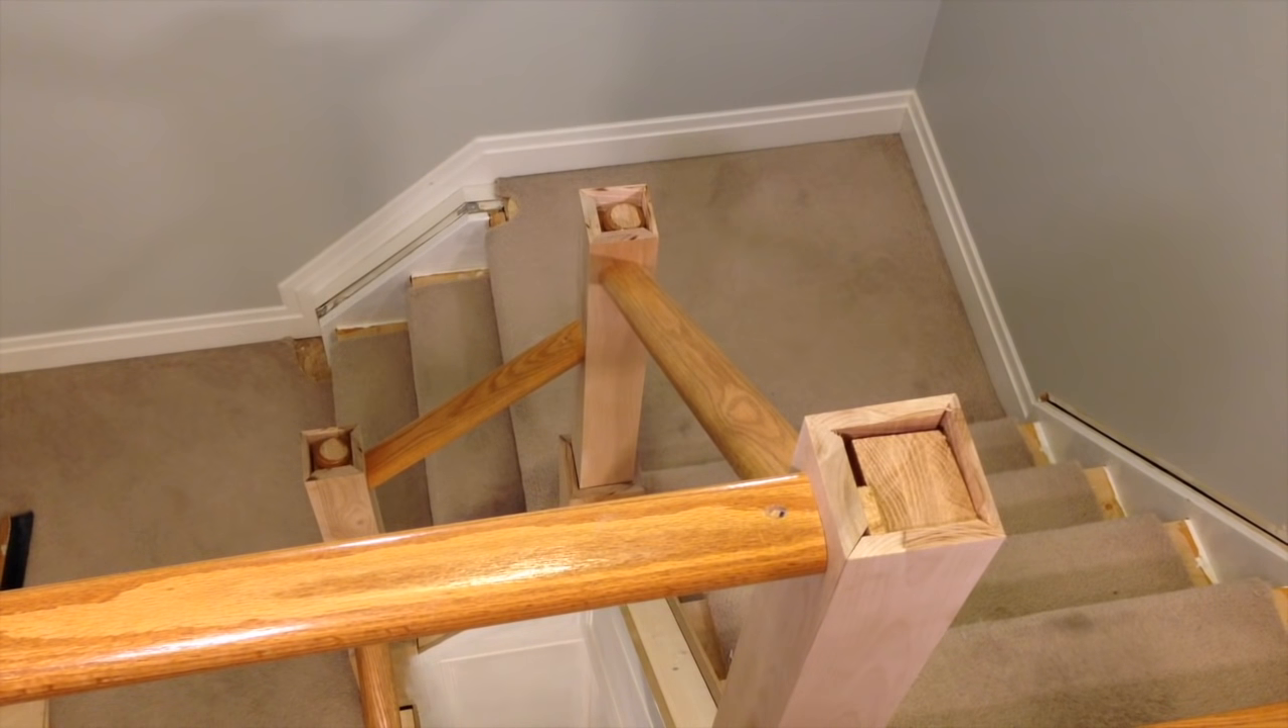On the base, I have put three quarter inch material to give me a five and a half inch base, and the column just slid over top of the existing newel post.